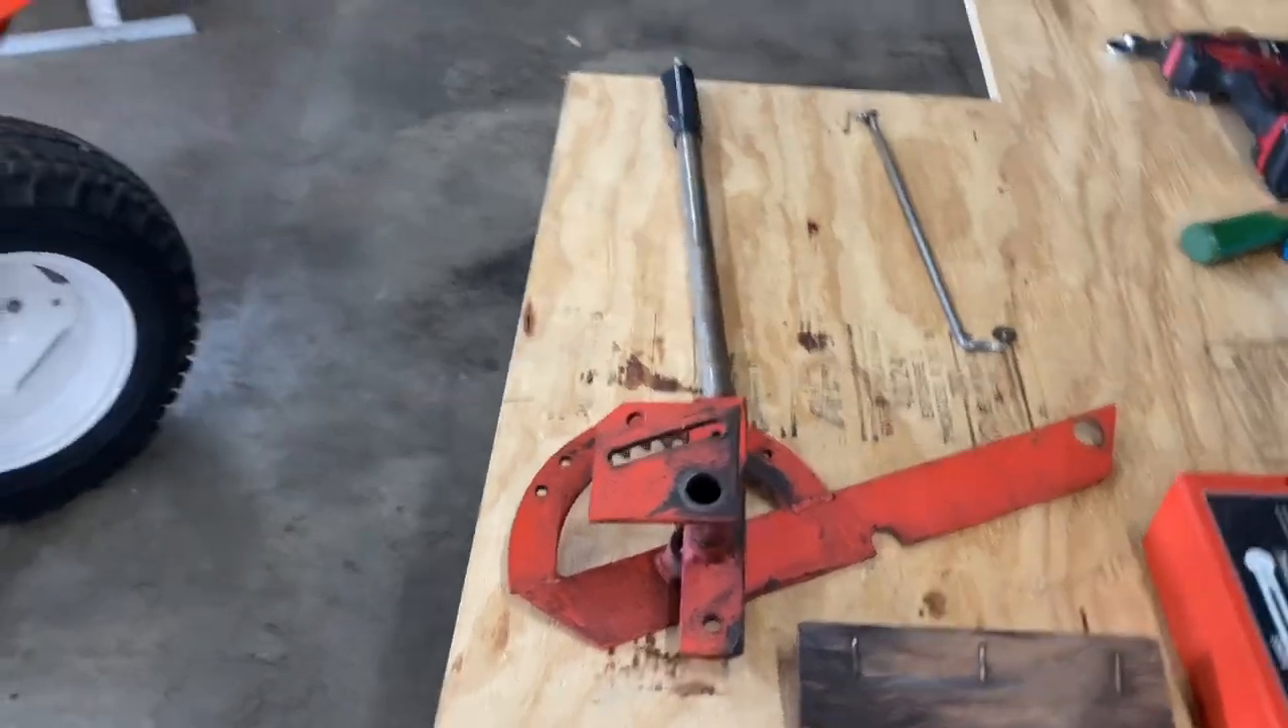We're going to pull that mower deck out and then here is the mower deck lift arm that's going to have to get installed so we'll have to pull a floorboard off for that.